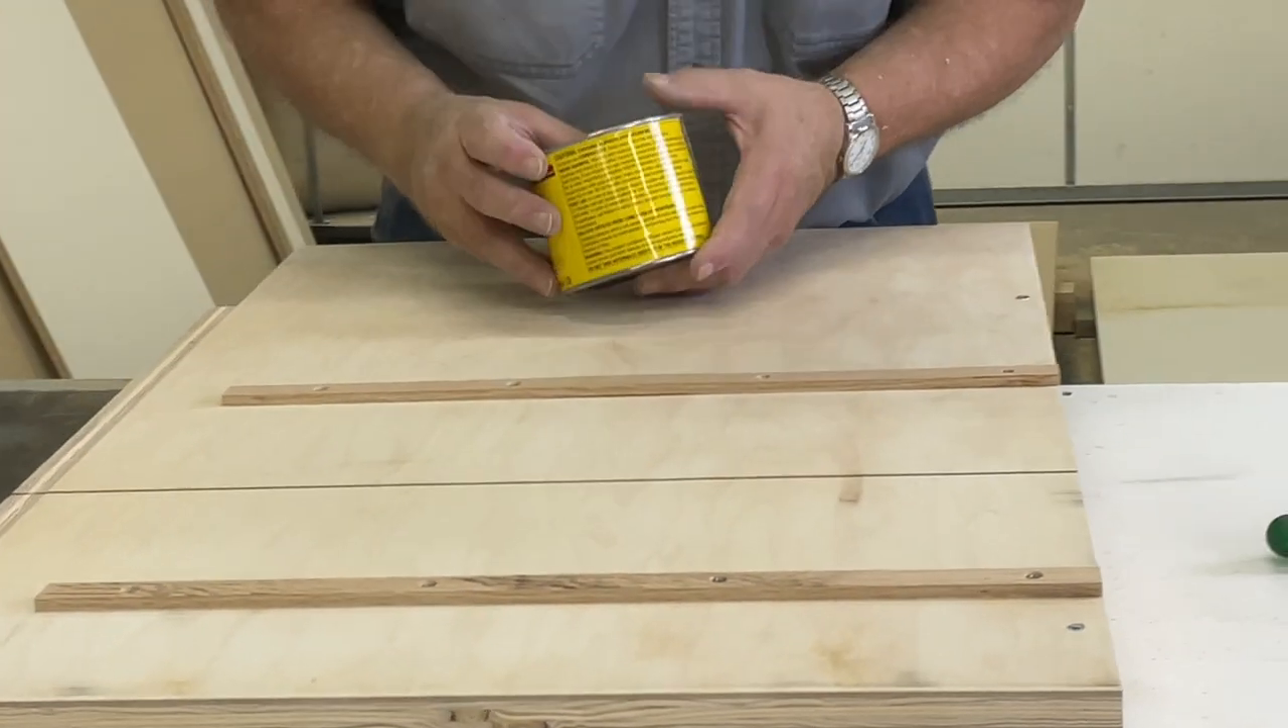You can see how the bottom side of our sled, our runners are in place, our saw cut goes all the way through.